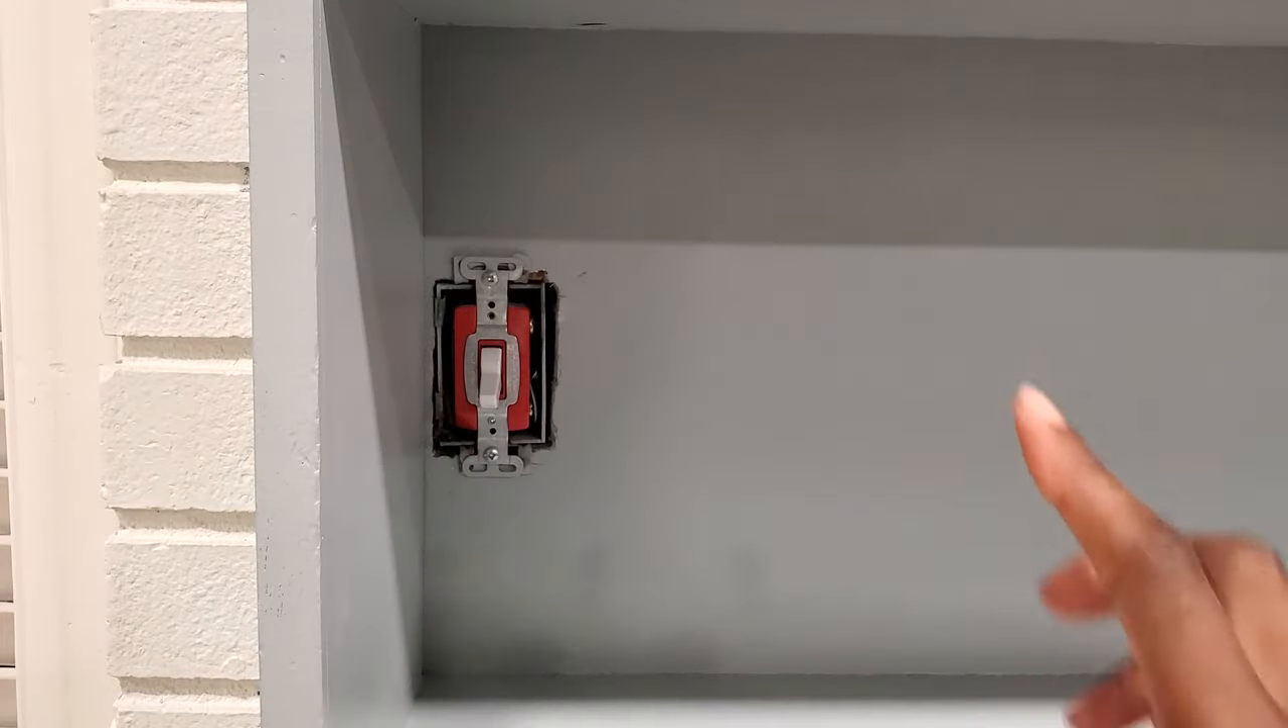So as you can see here, we've got a switch that is very close to the wall here and the problem area is essentially on the left side where it's against the wall.